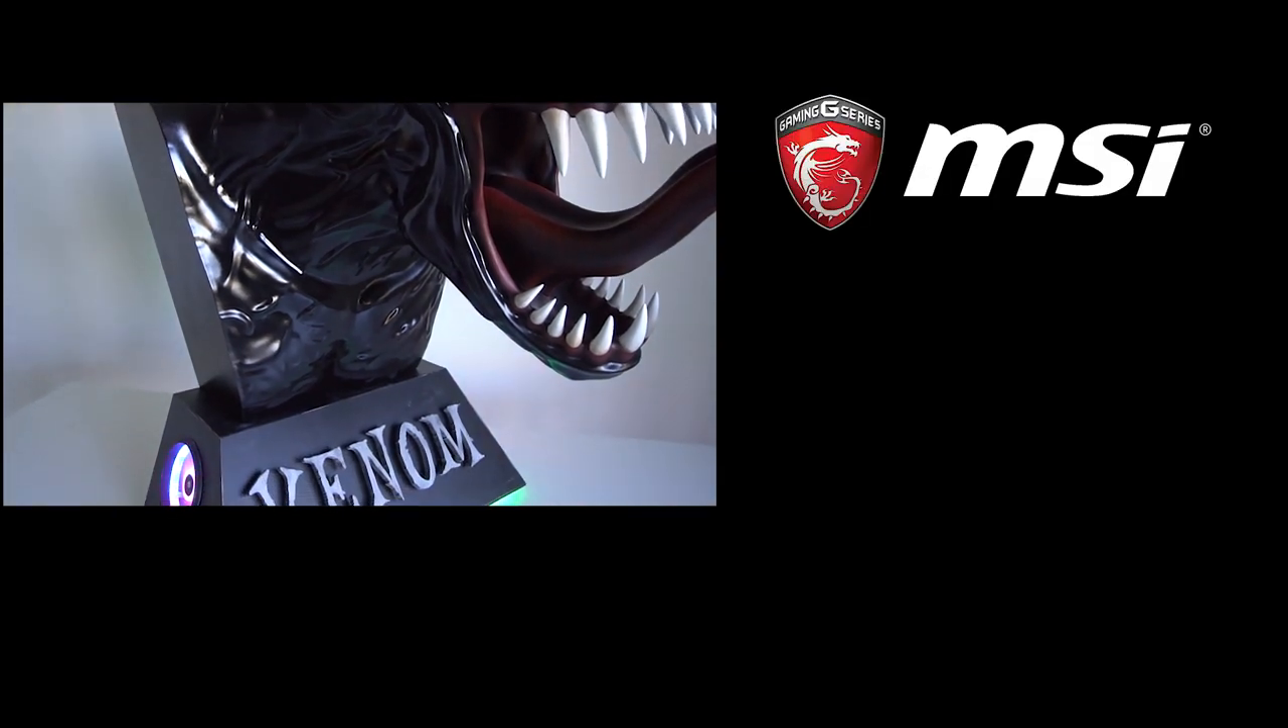At last I put the tongue in place. So that's it. Our Venom case mod is done.